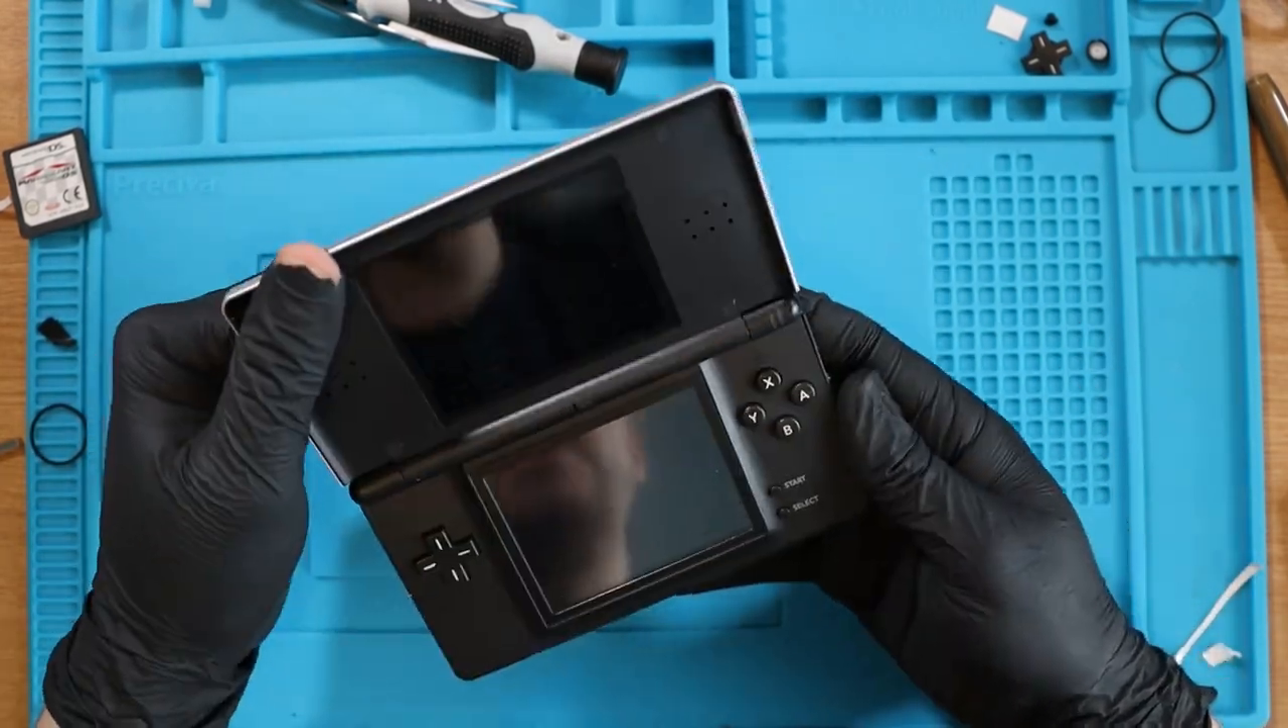The hinge we got the hinge all good it's all put back together real nice.